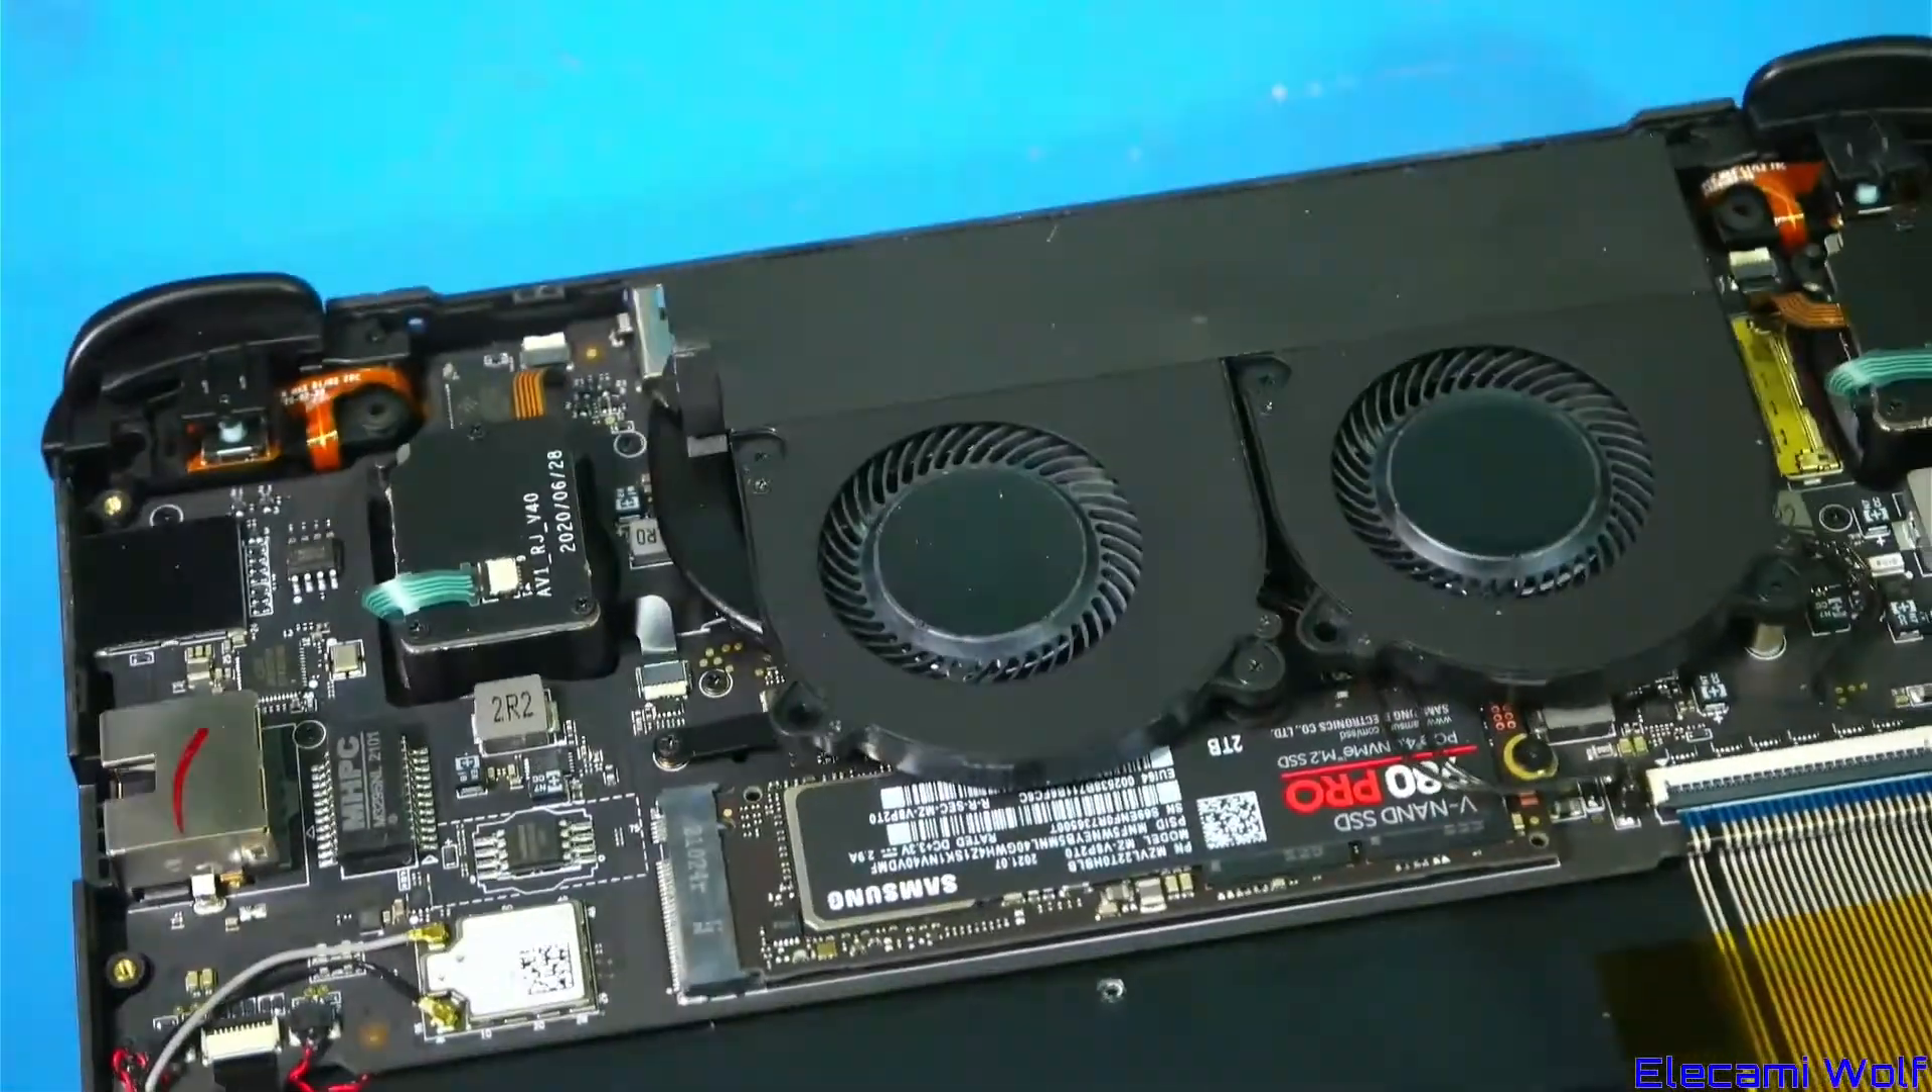Okay, so we've installed the new drive.